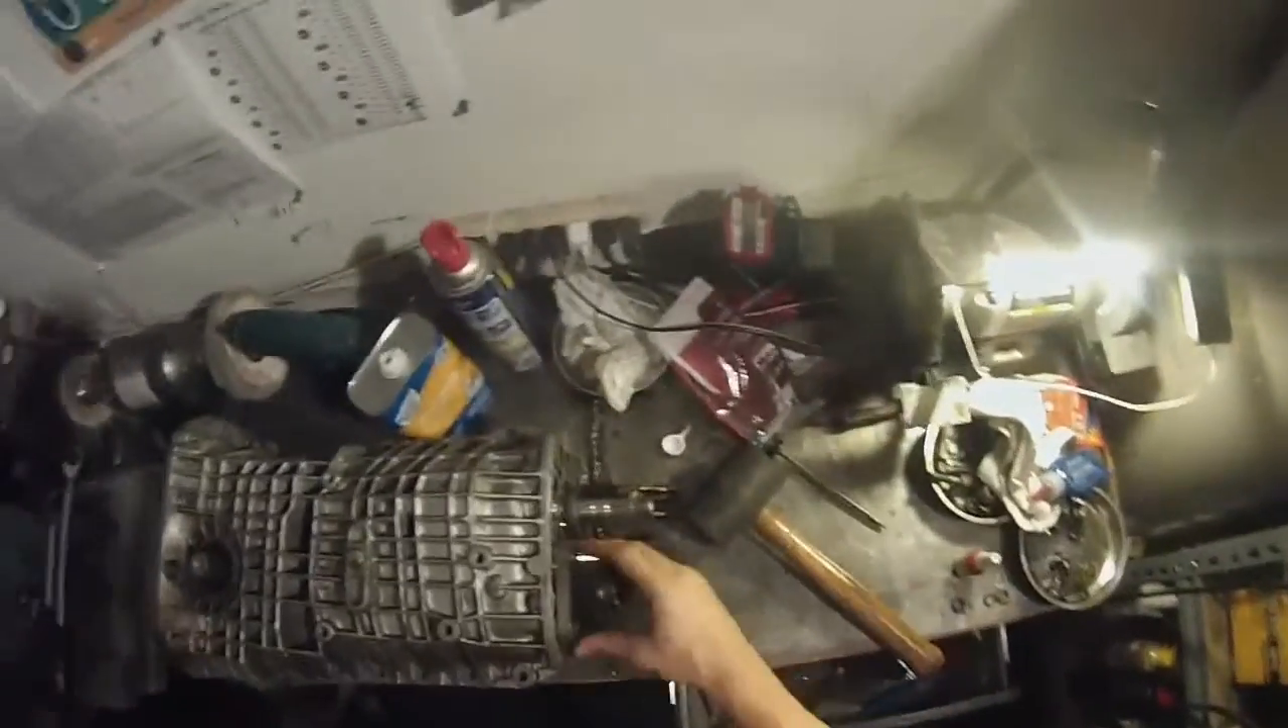There it is the case is together.